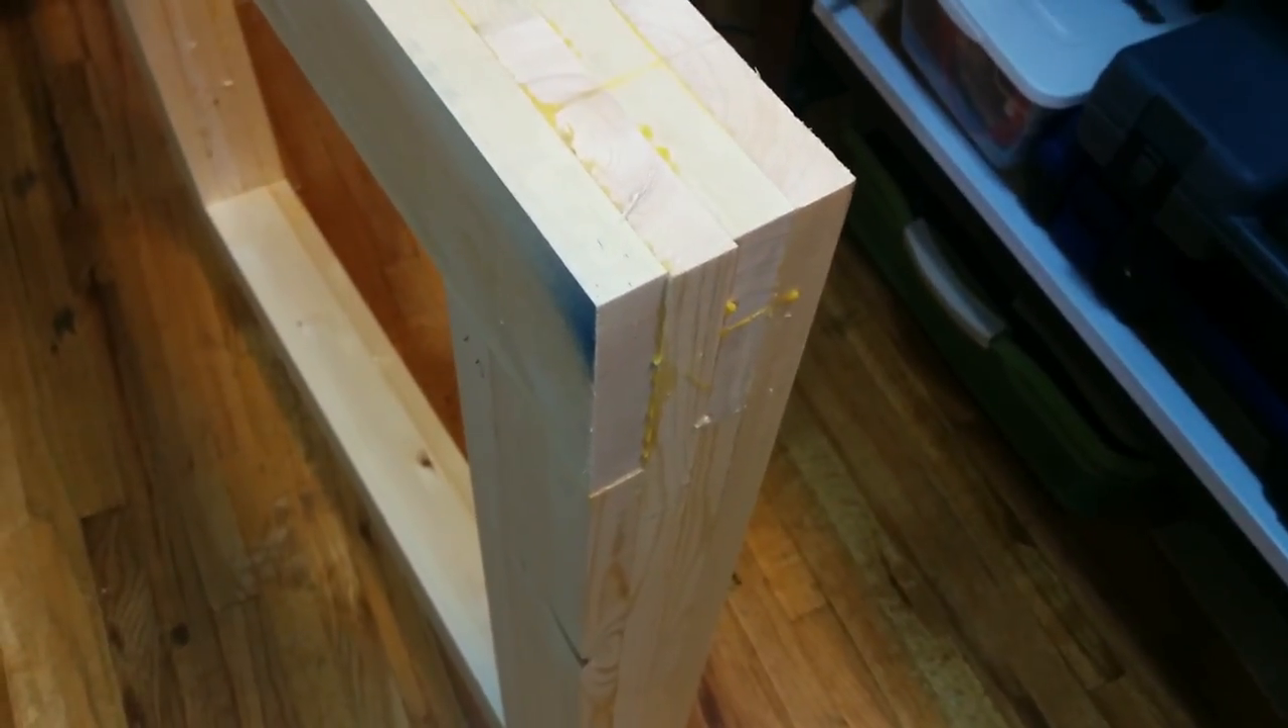You can see what I mean here by how the edges don't quite line up since the boards were sliding around on me.